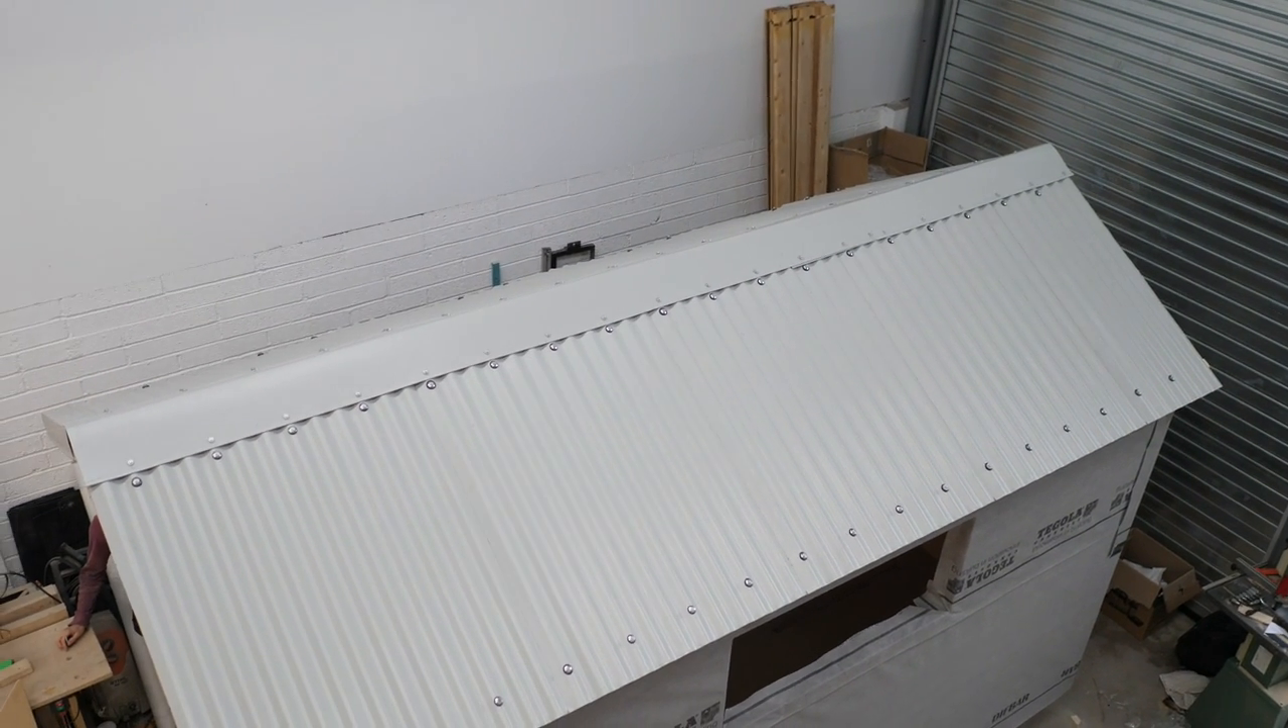As you can see the tin roof is now on.